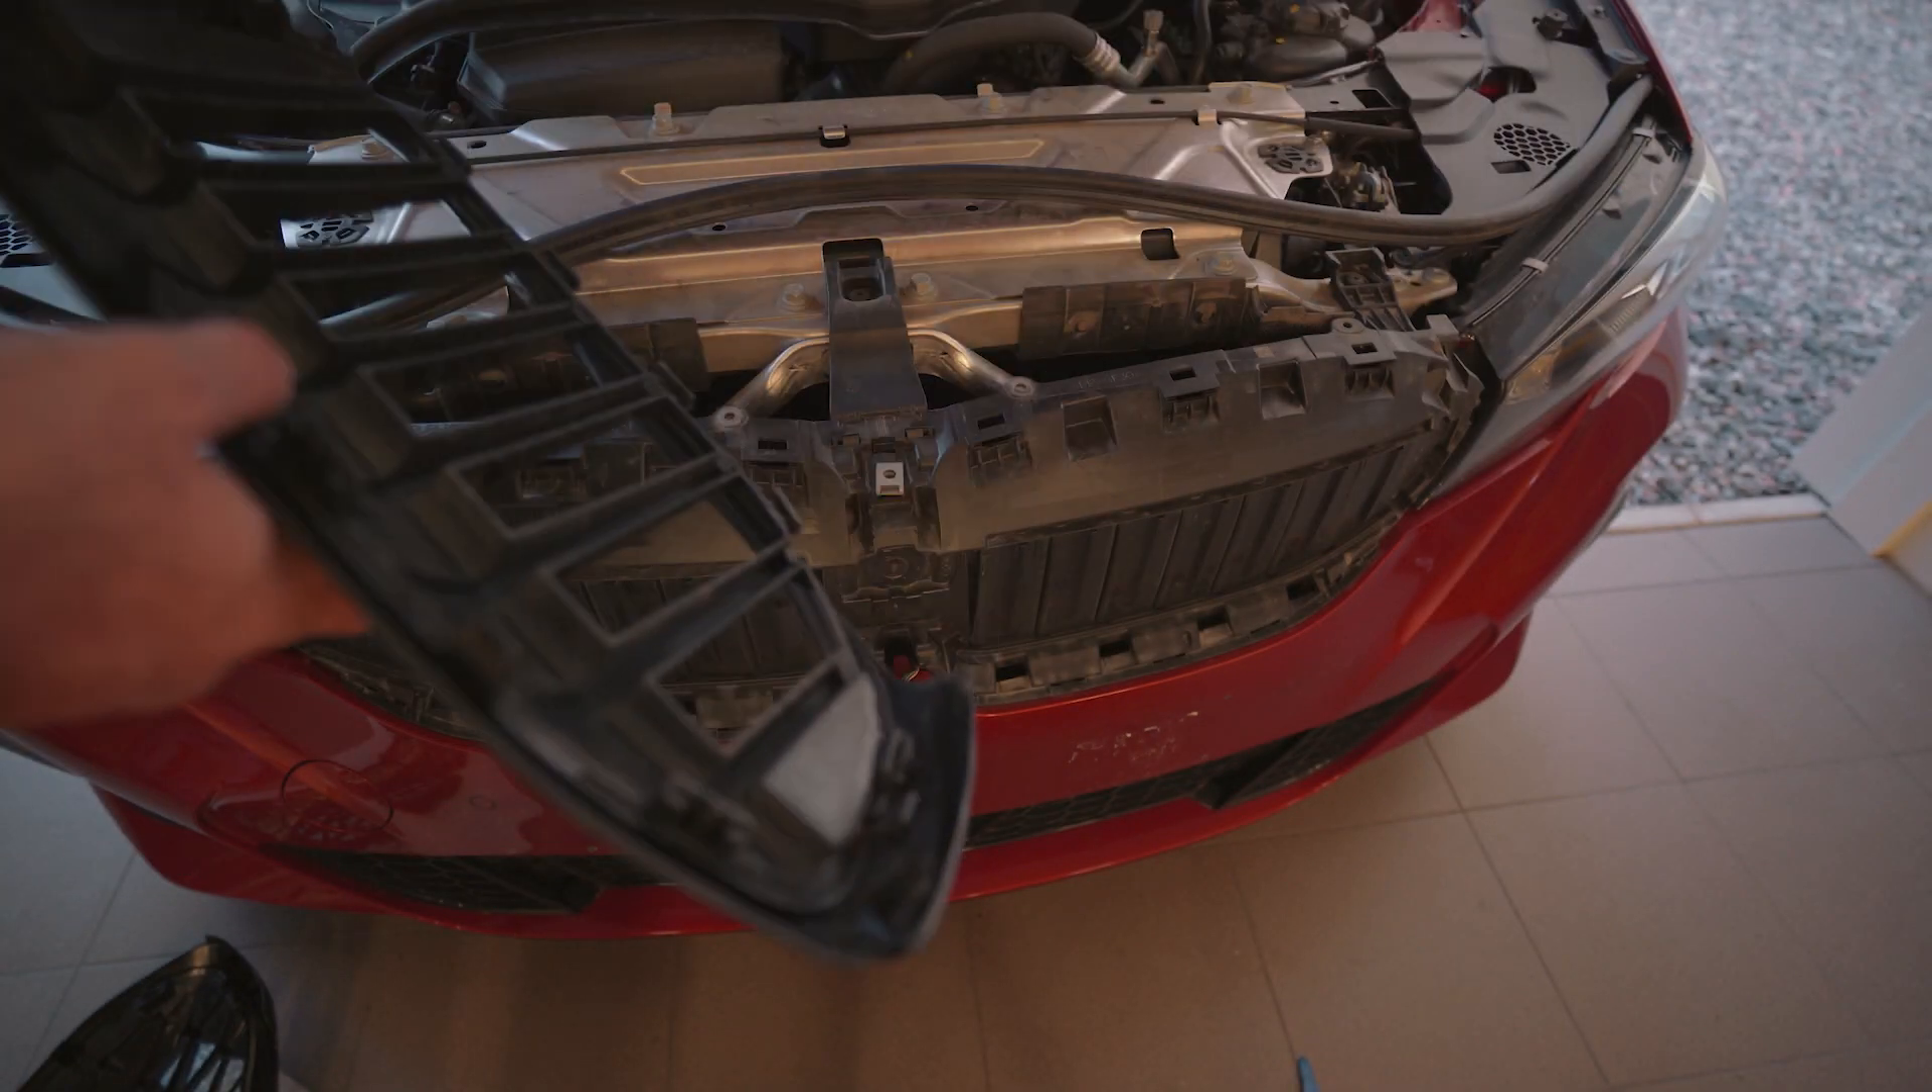At the moment we have the grill out and as always it's a little bit scary to pop these clips out but we didn't break any as far as i can see so we are good to go.